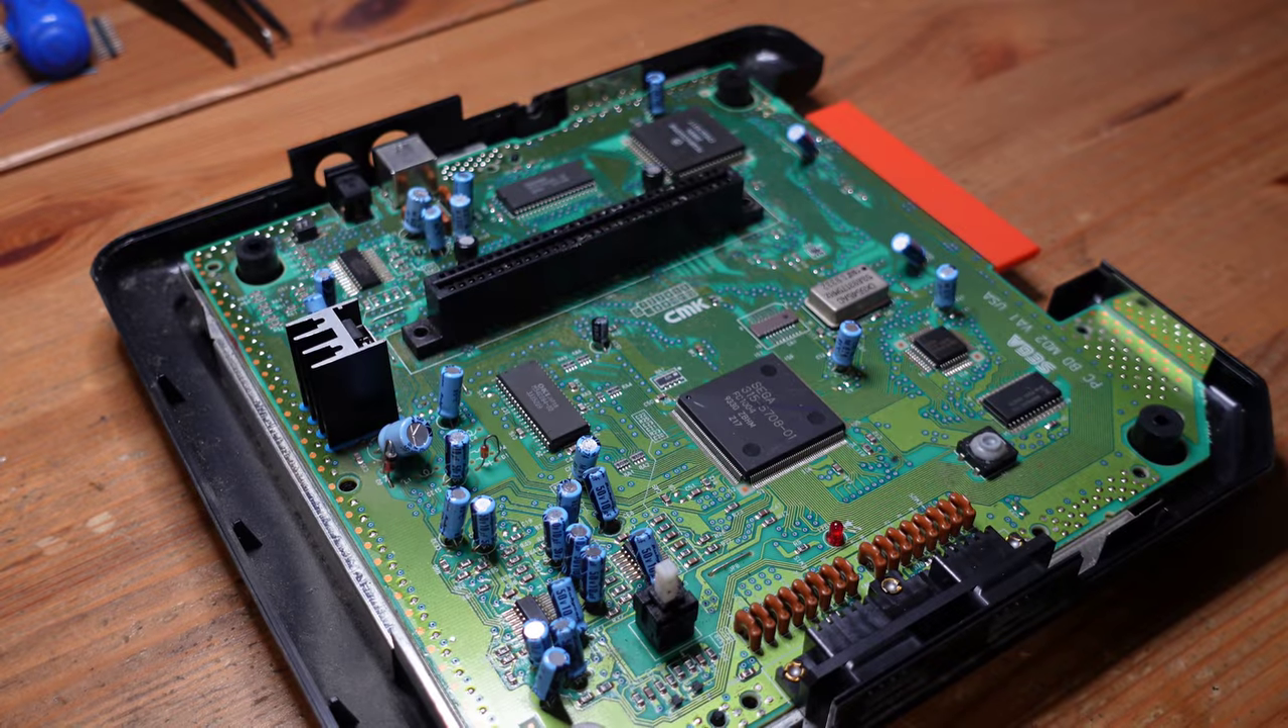All right so i've gone ahead and disassembled the sega genesis.